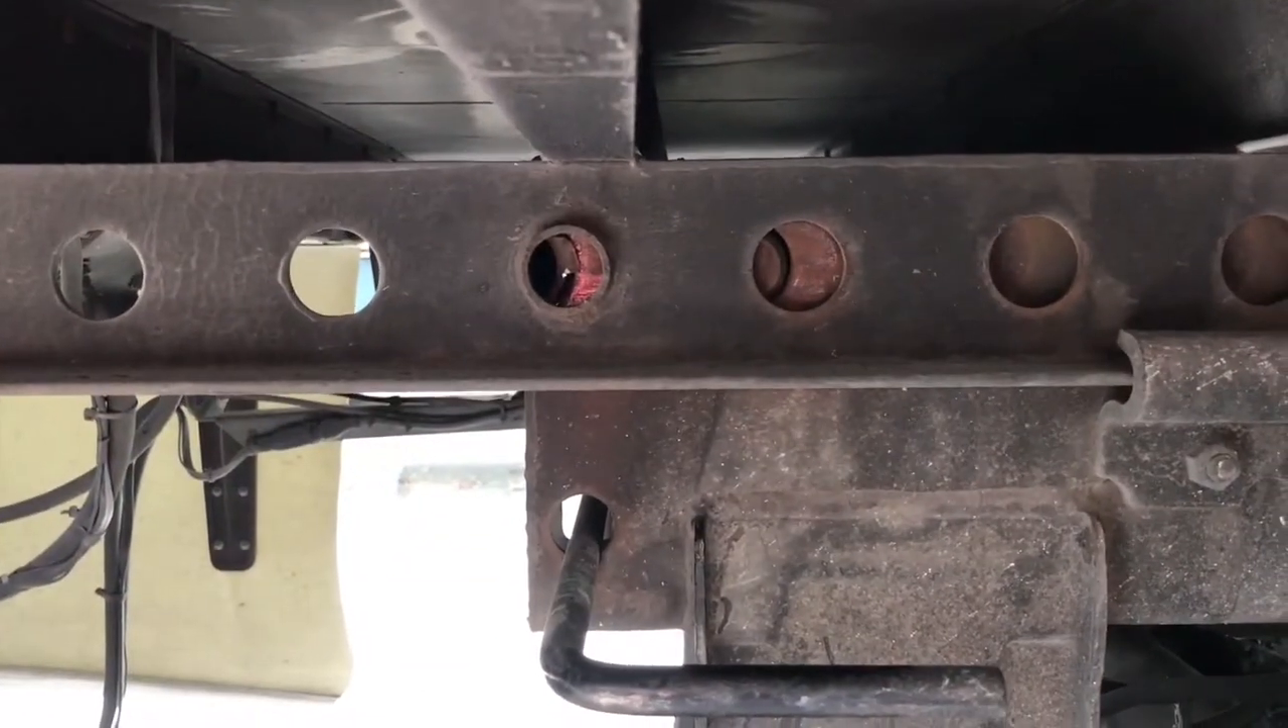You'll see the holes aren't quite lined up for that pin to pop into place.